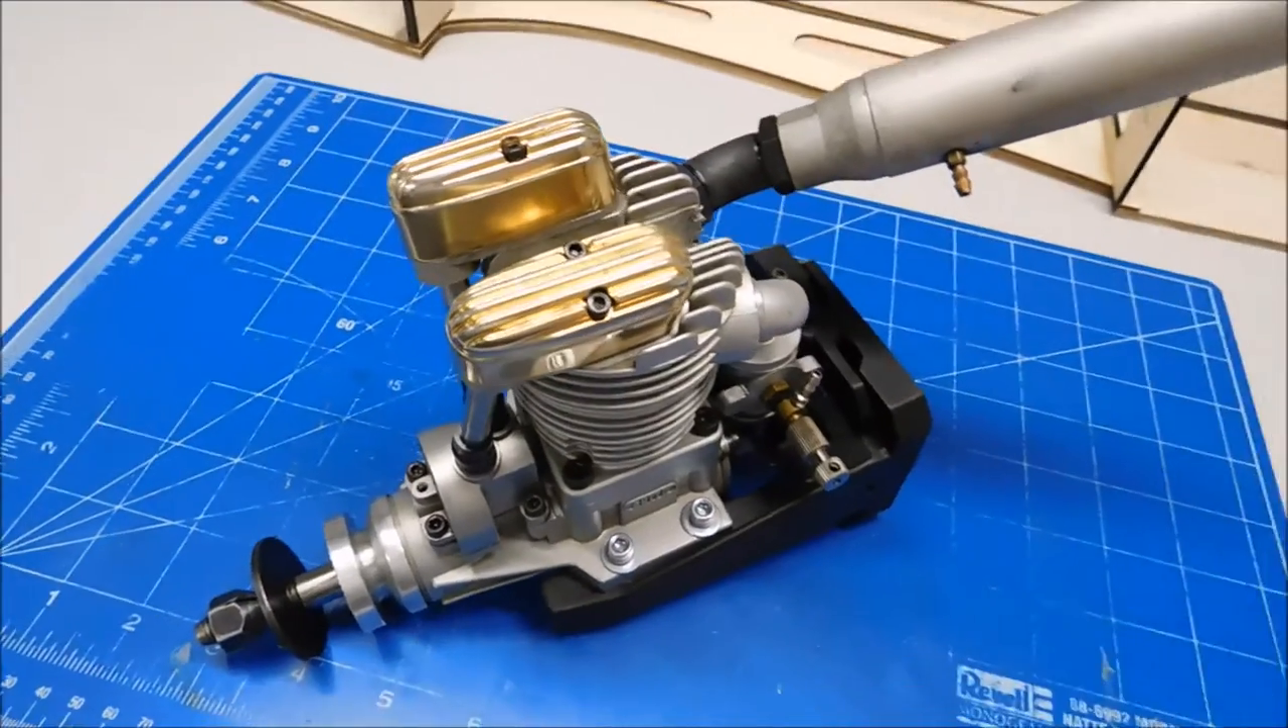So this engine is already attached to the mount, it's ready to go.